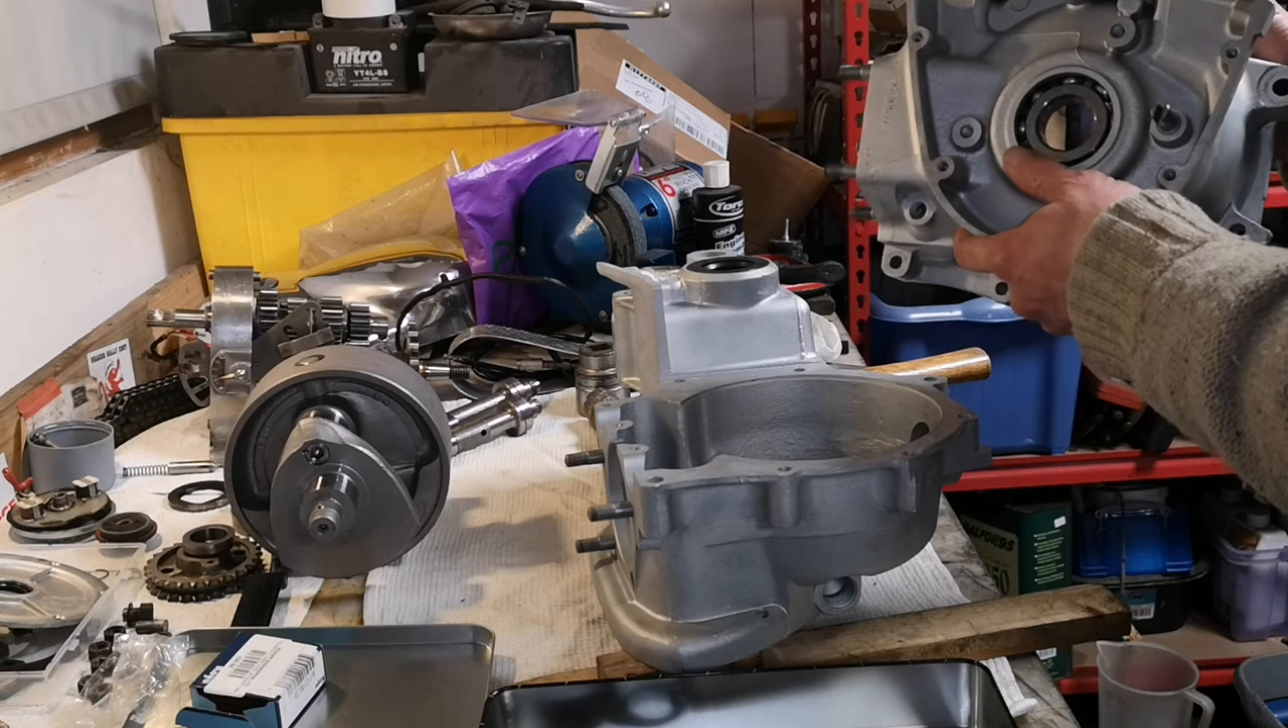I've got the crank to go in.